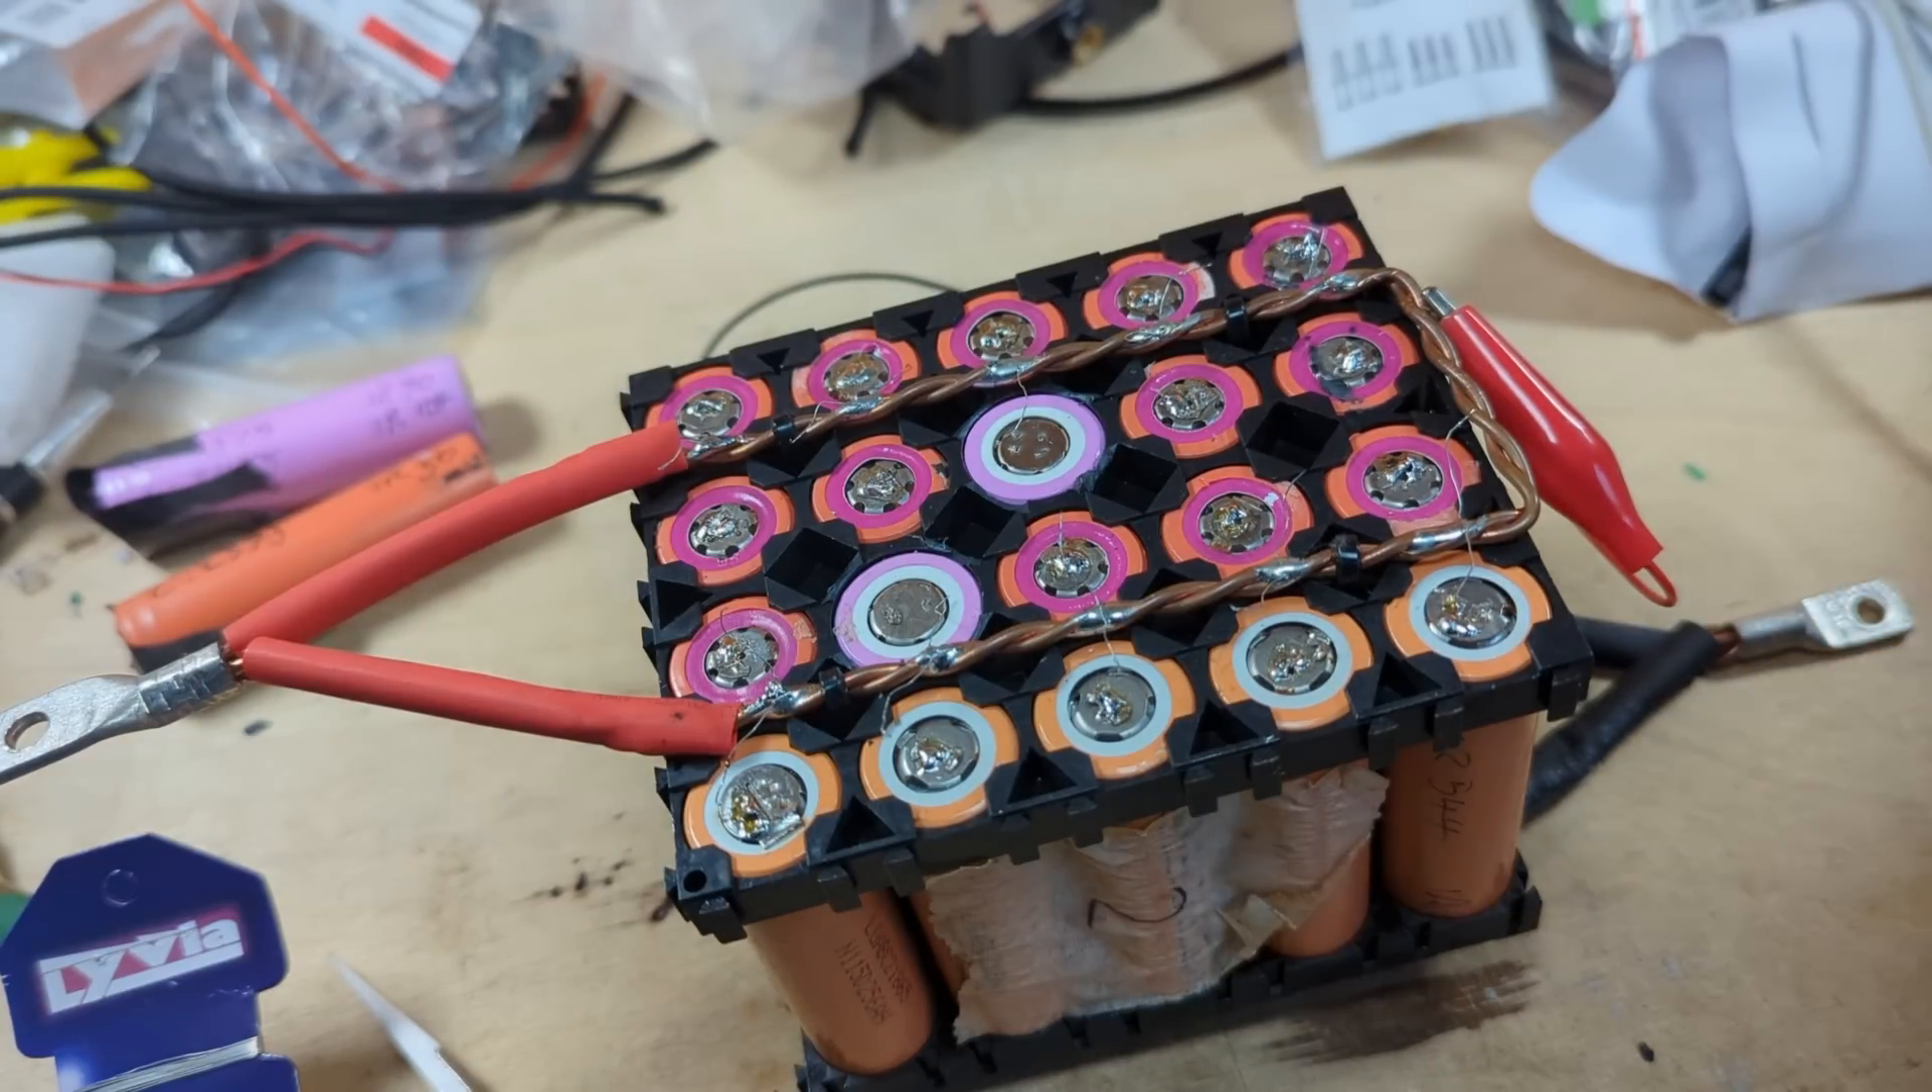I've got my cells in place.